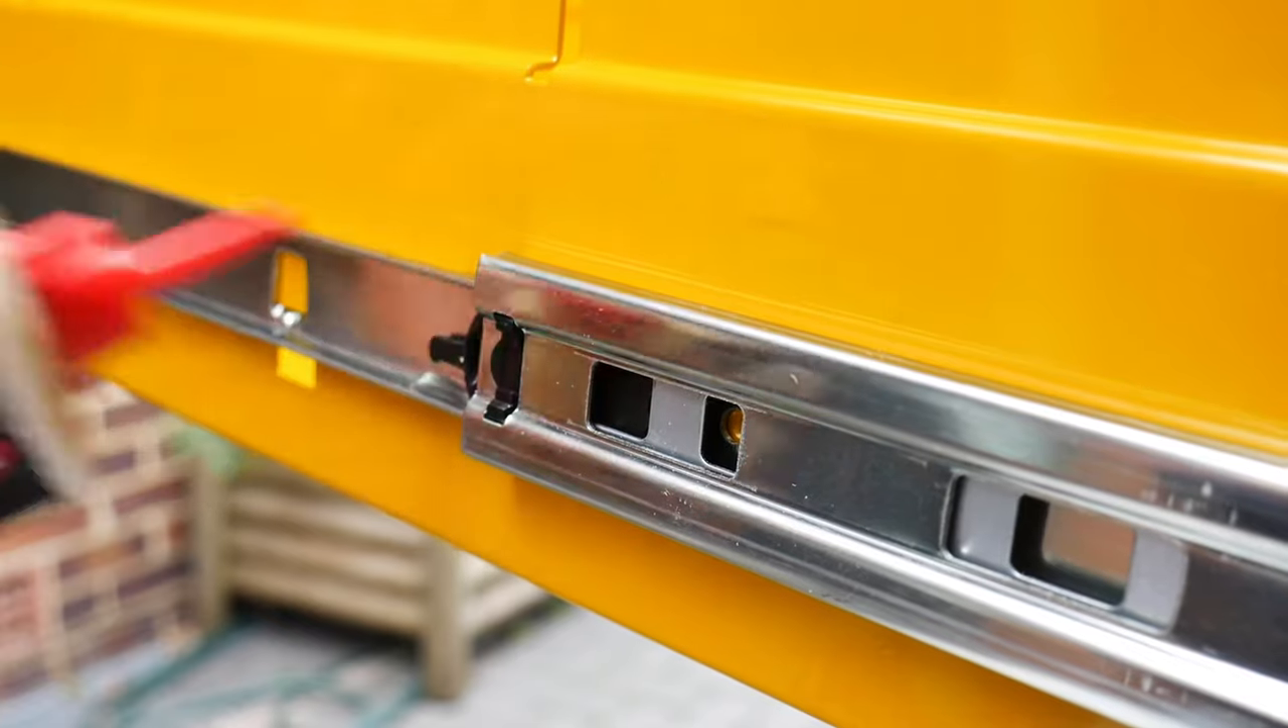So there you have it your slider is now installed and ready to be put to use.